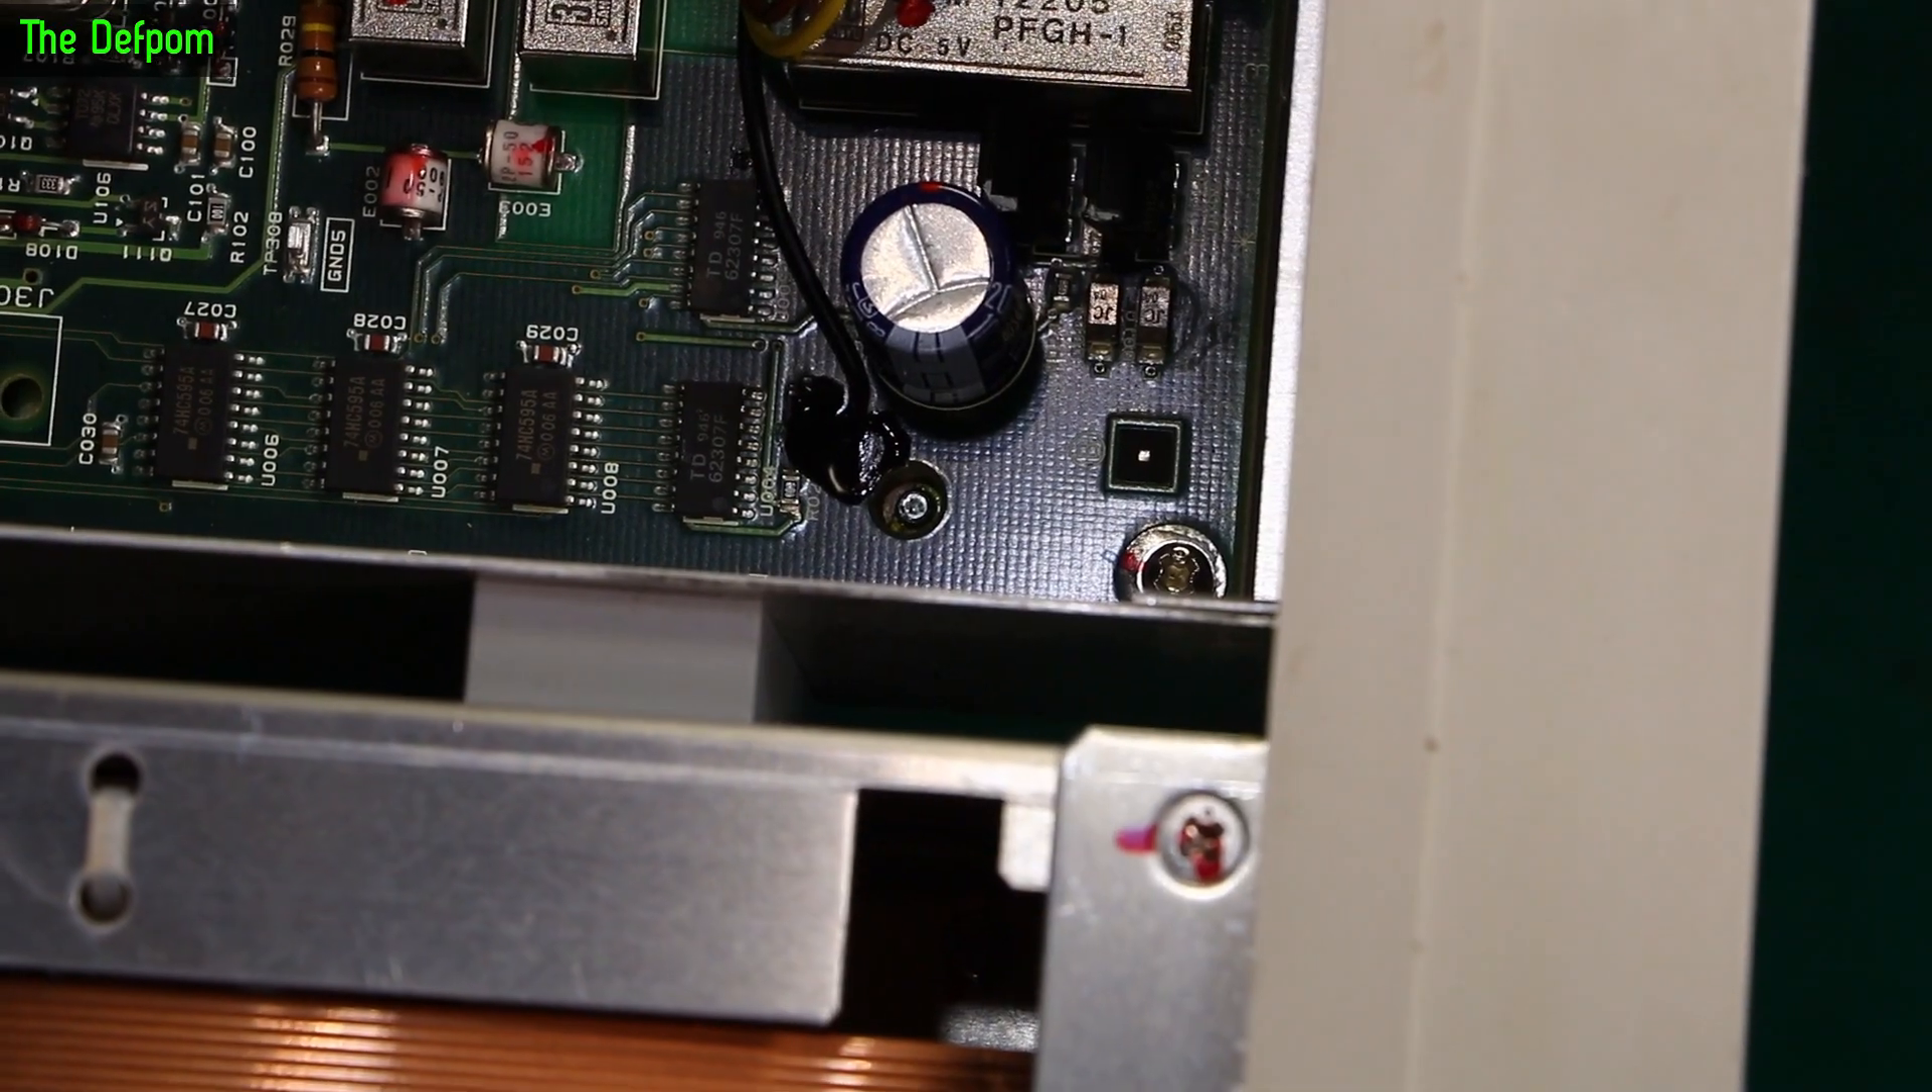There's a black wire coming up here which is the one I put on. I've got some gunk on there to secure it.